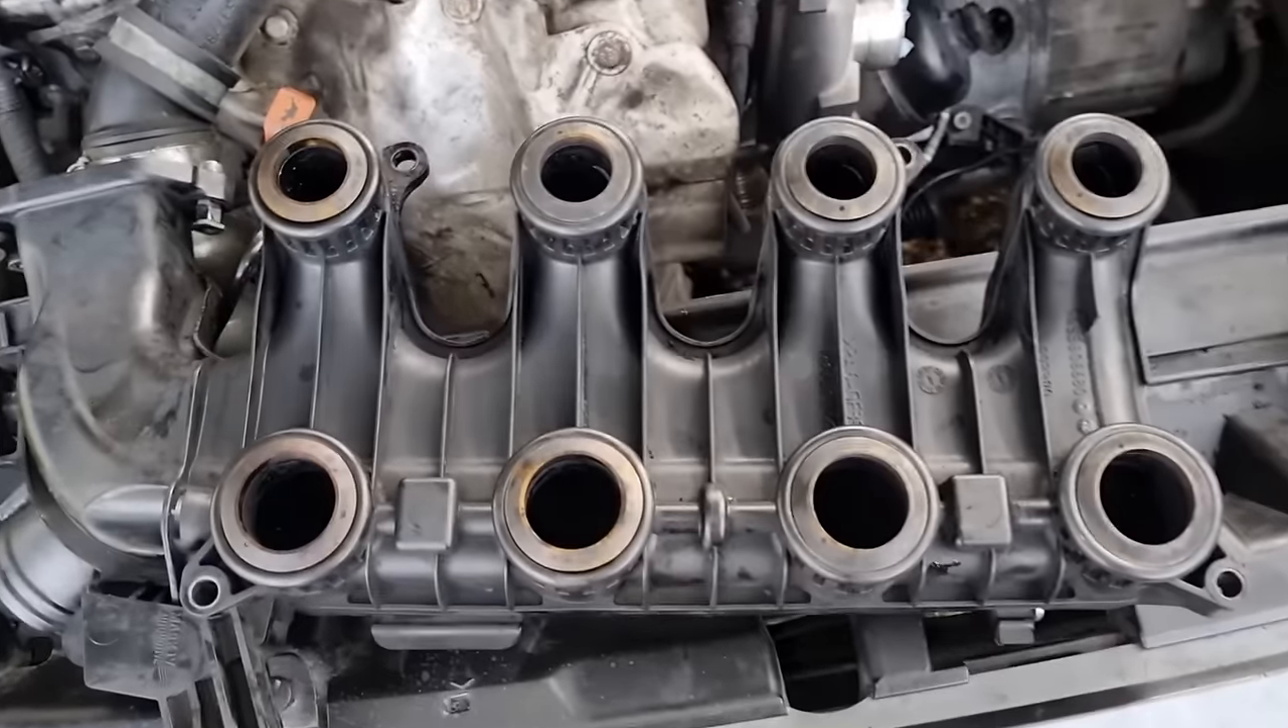Voilà tous les joints sont en place.